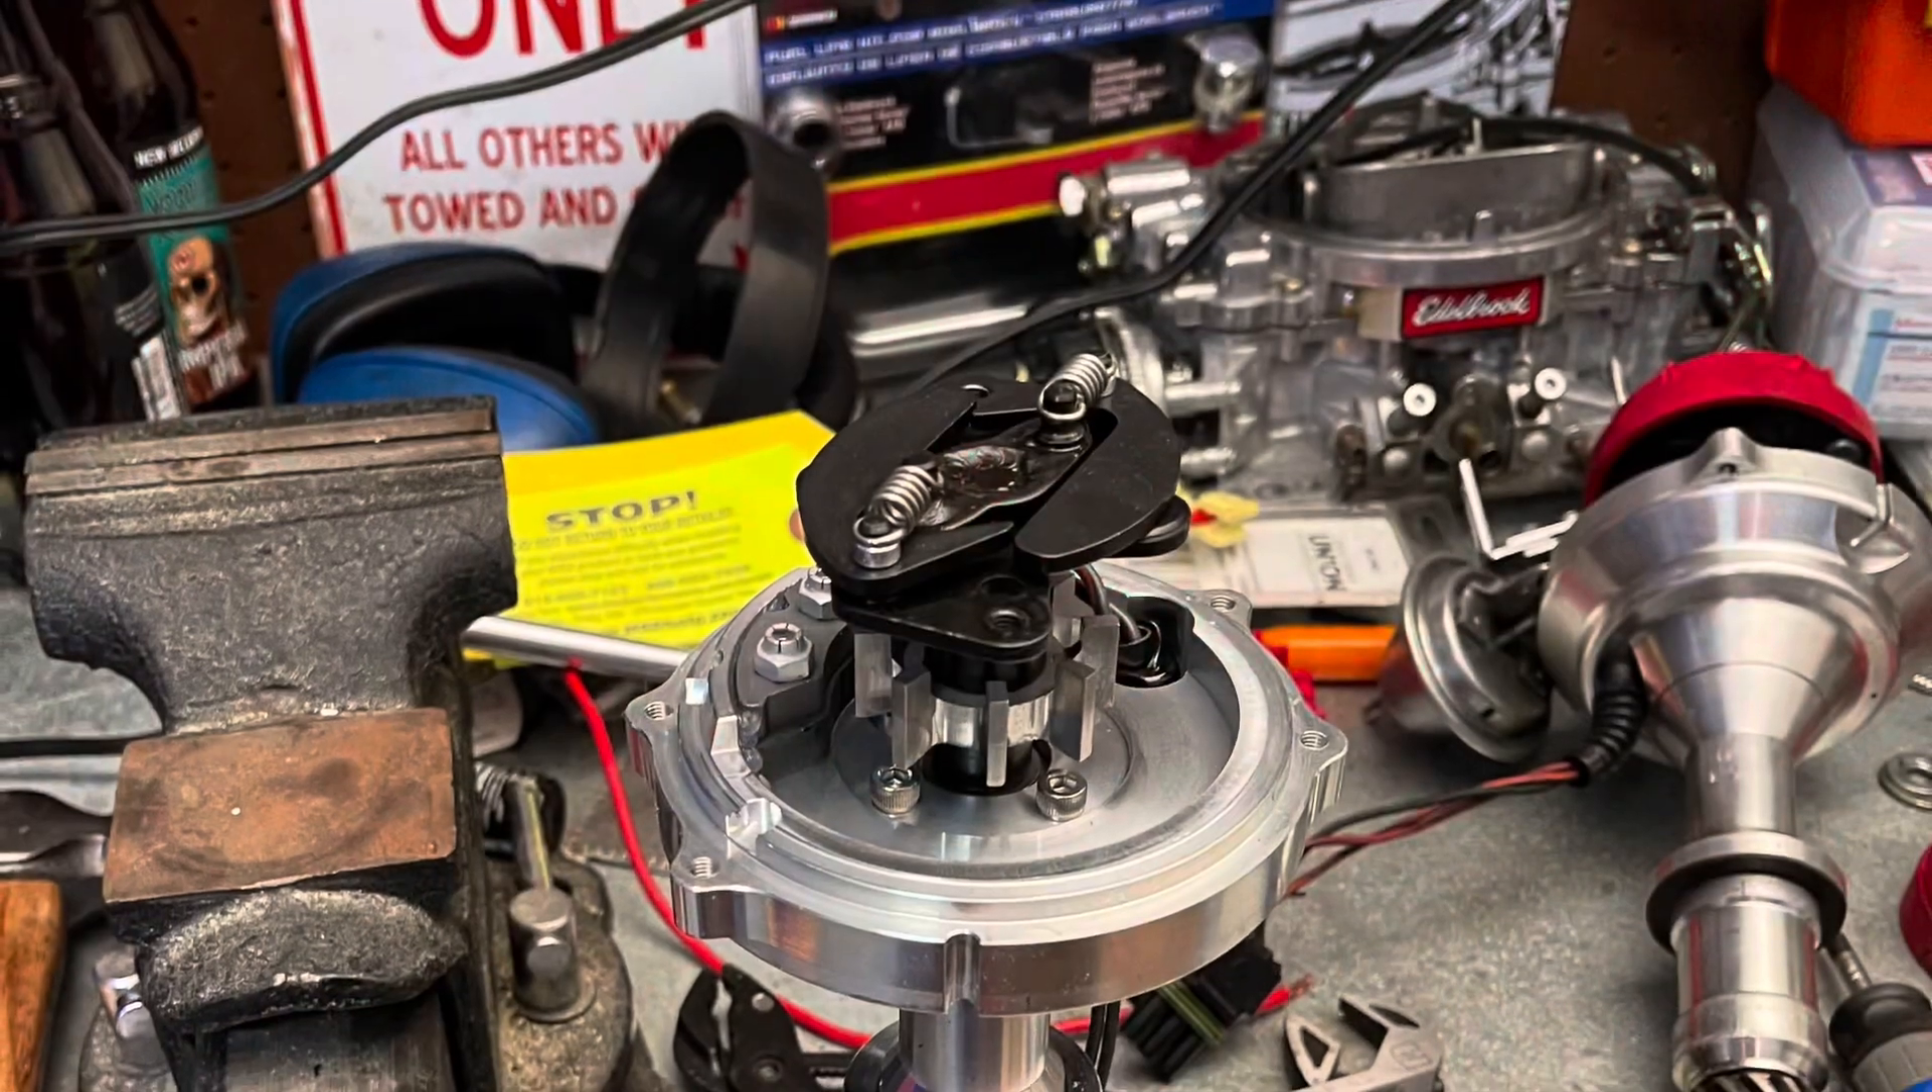I took the rotor off and this is what the springs and weights look like before you lock it out.